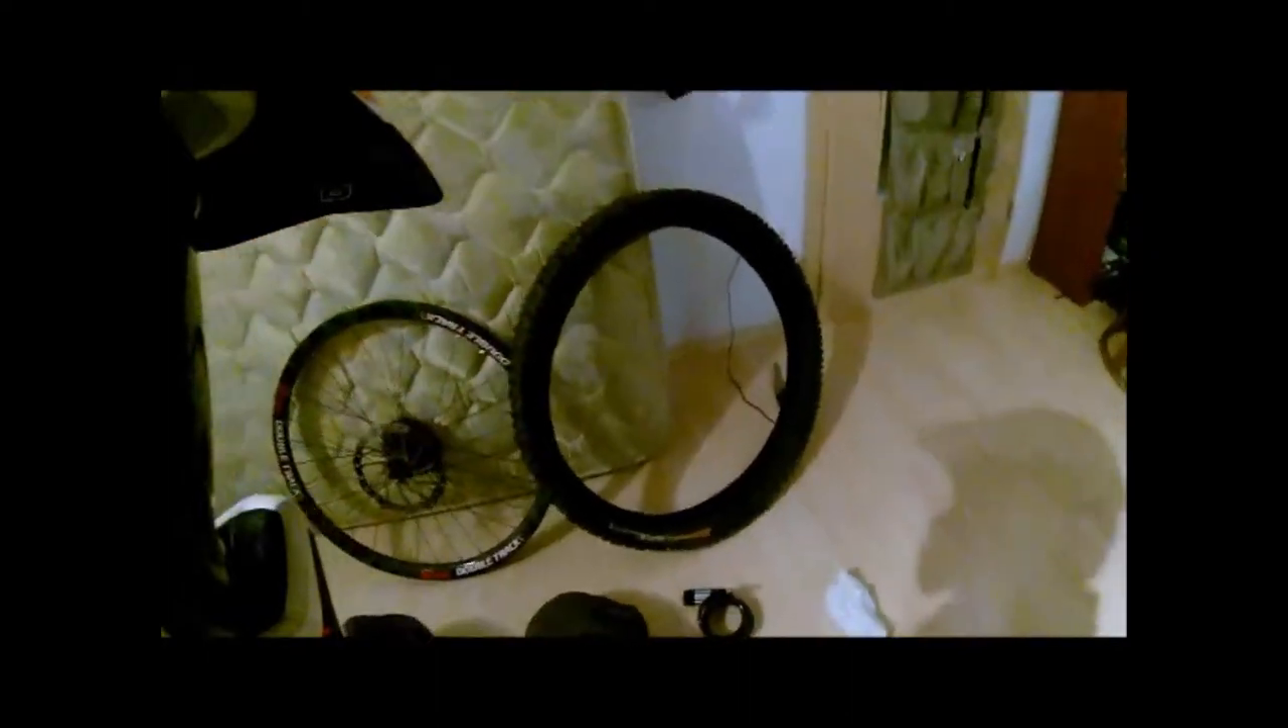Now, the only thing that's left to do is to put the new tire on.